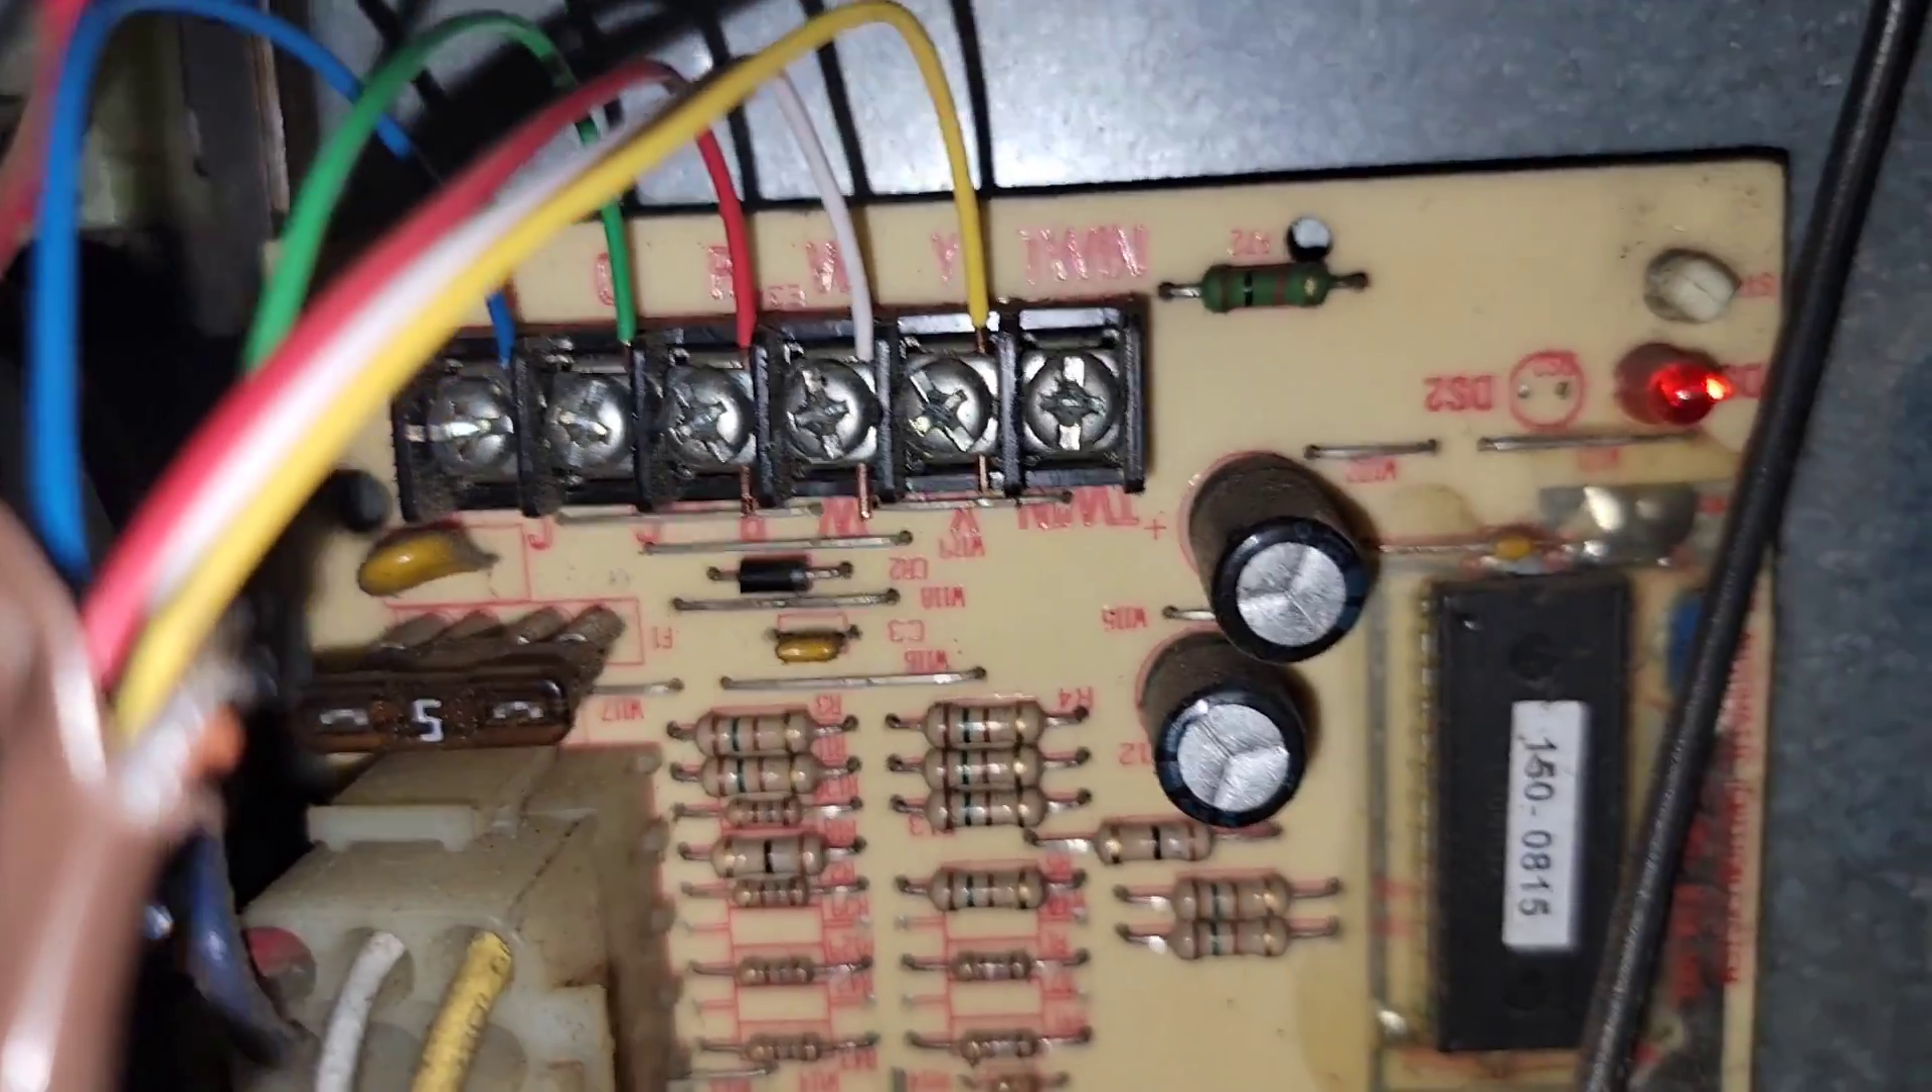Only thing we didn't hook up was the twin wire.